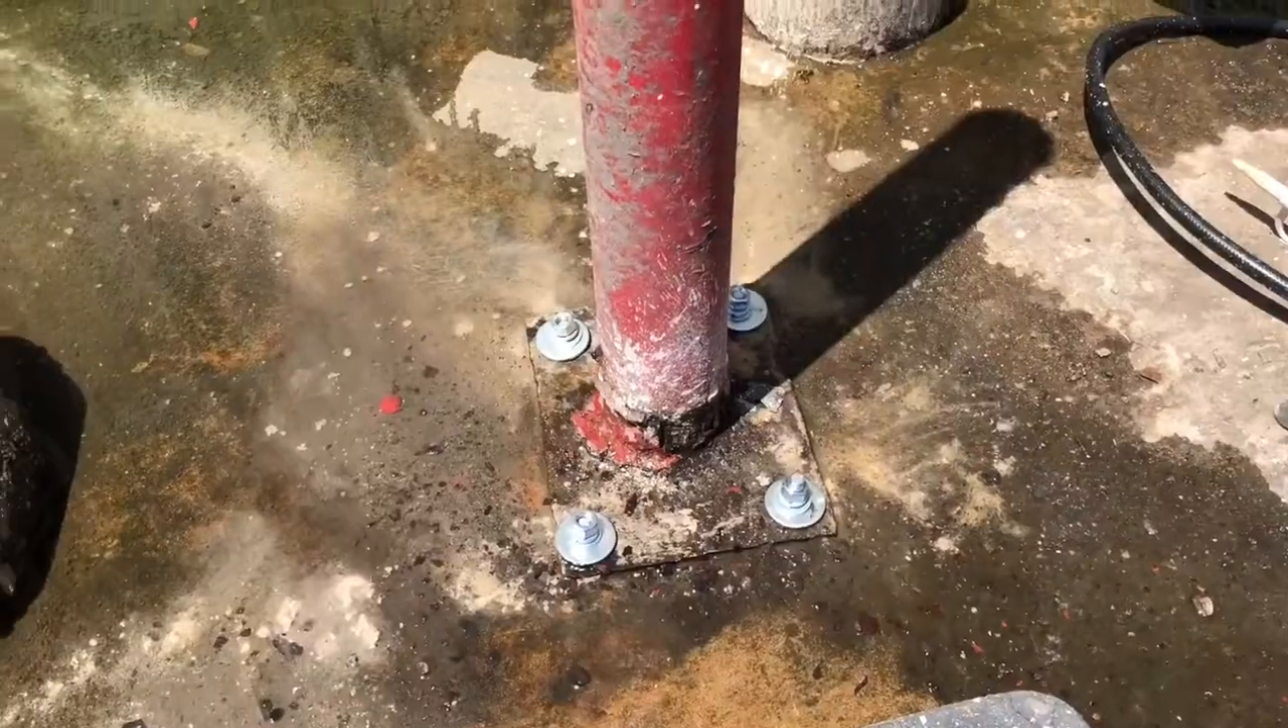Now we have all four bolts into place.